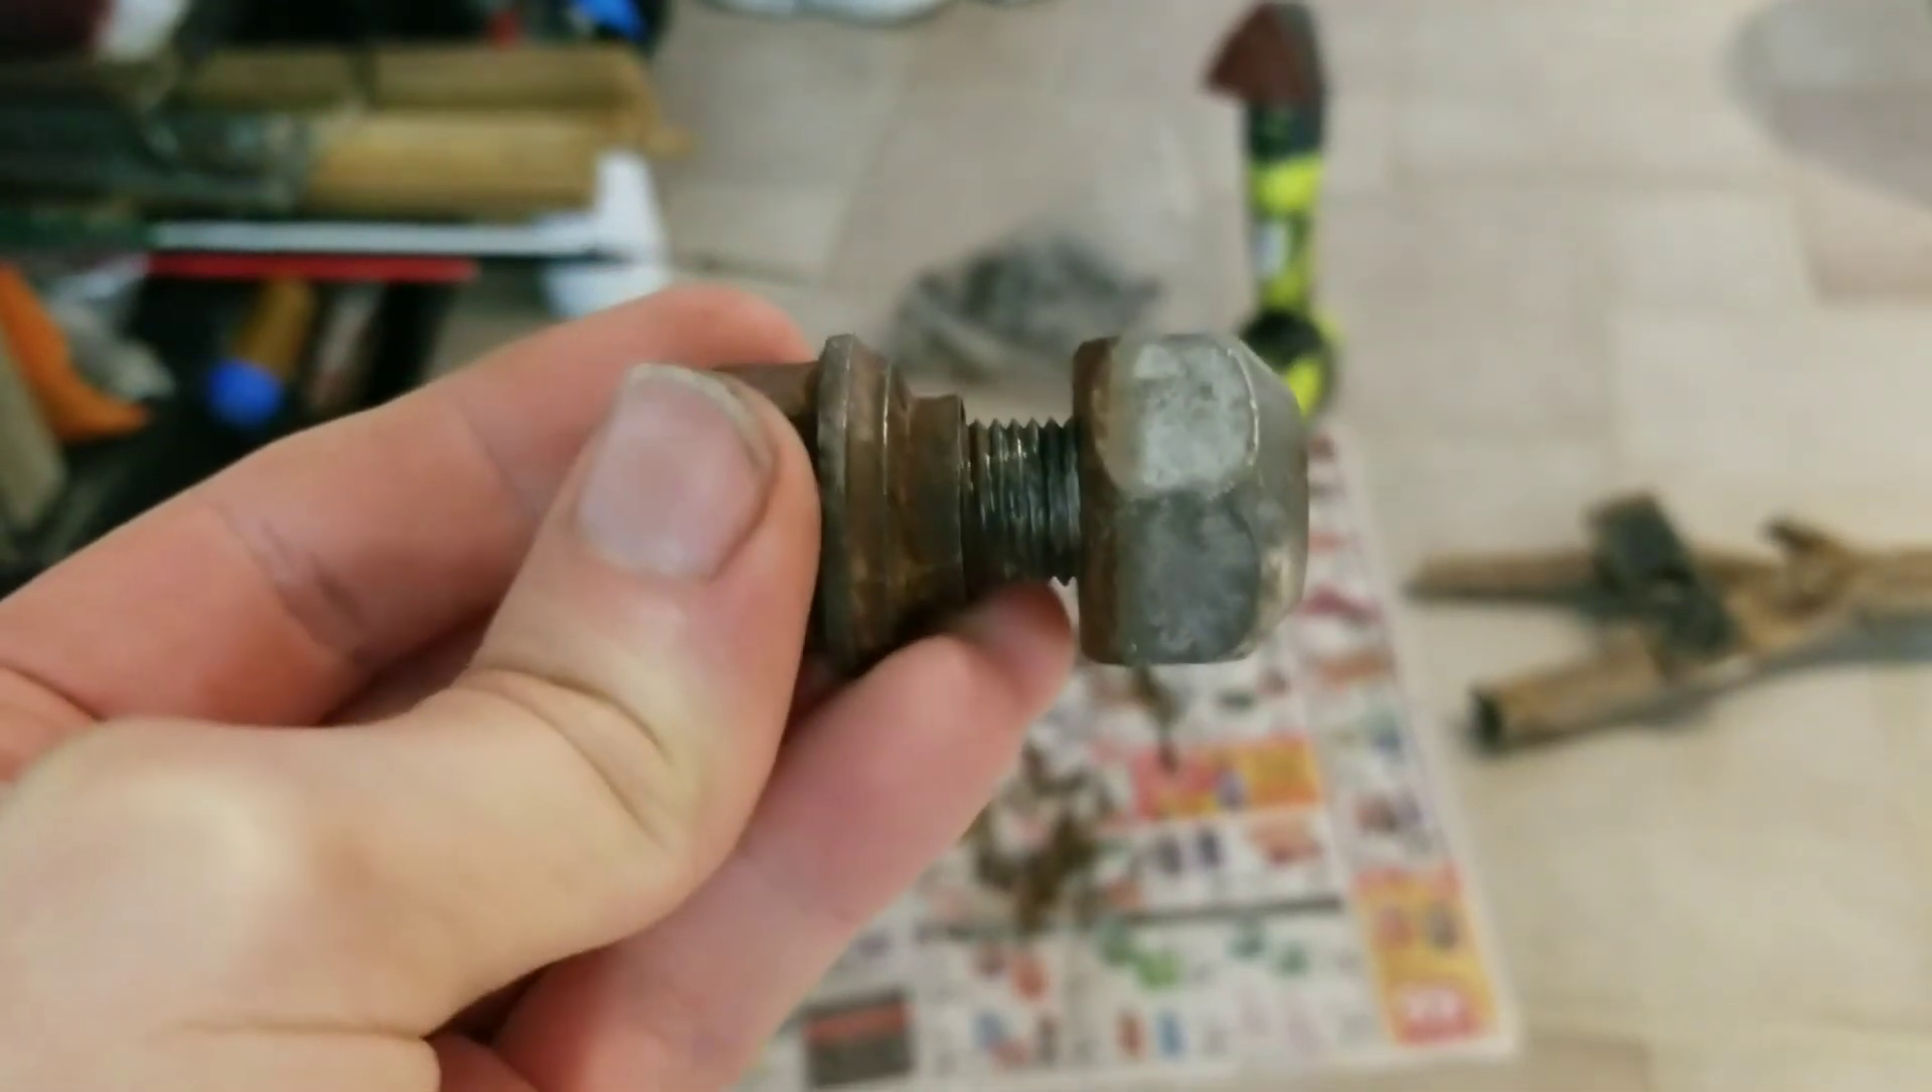I for the life of me cannot figure out what is going on with these threads that this nut won't seat any further. It manages to go on about five to seven turns, but something is on these threads that's keeping it from seating all the way down the available threads.